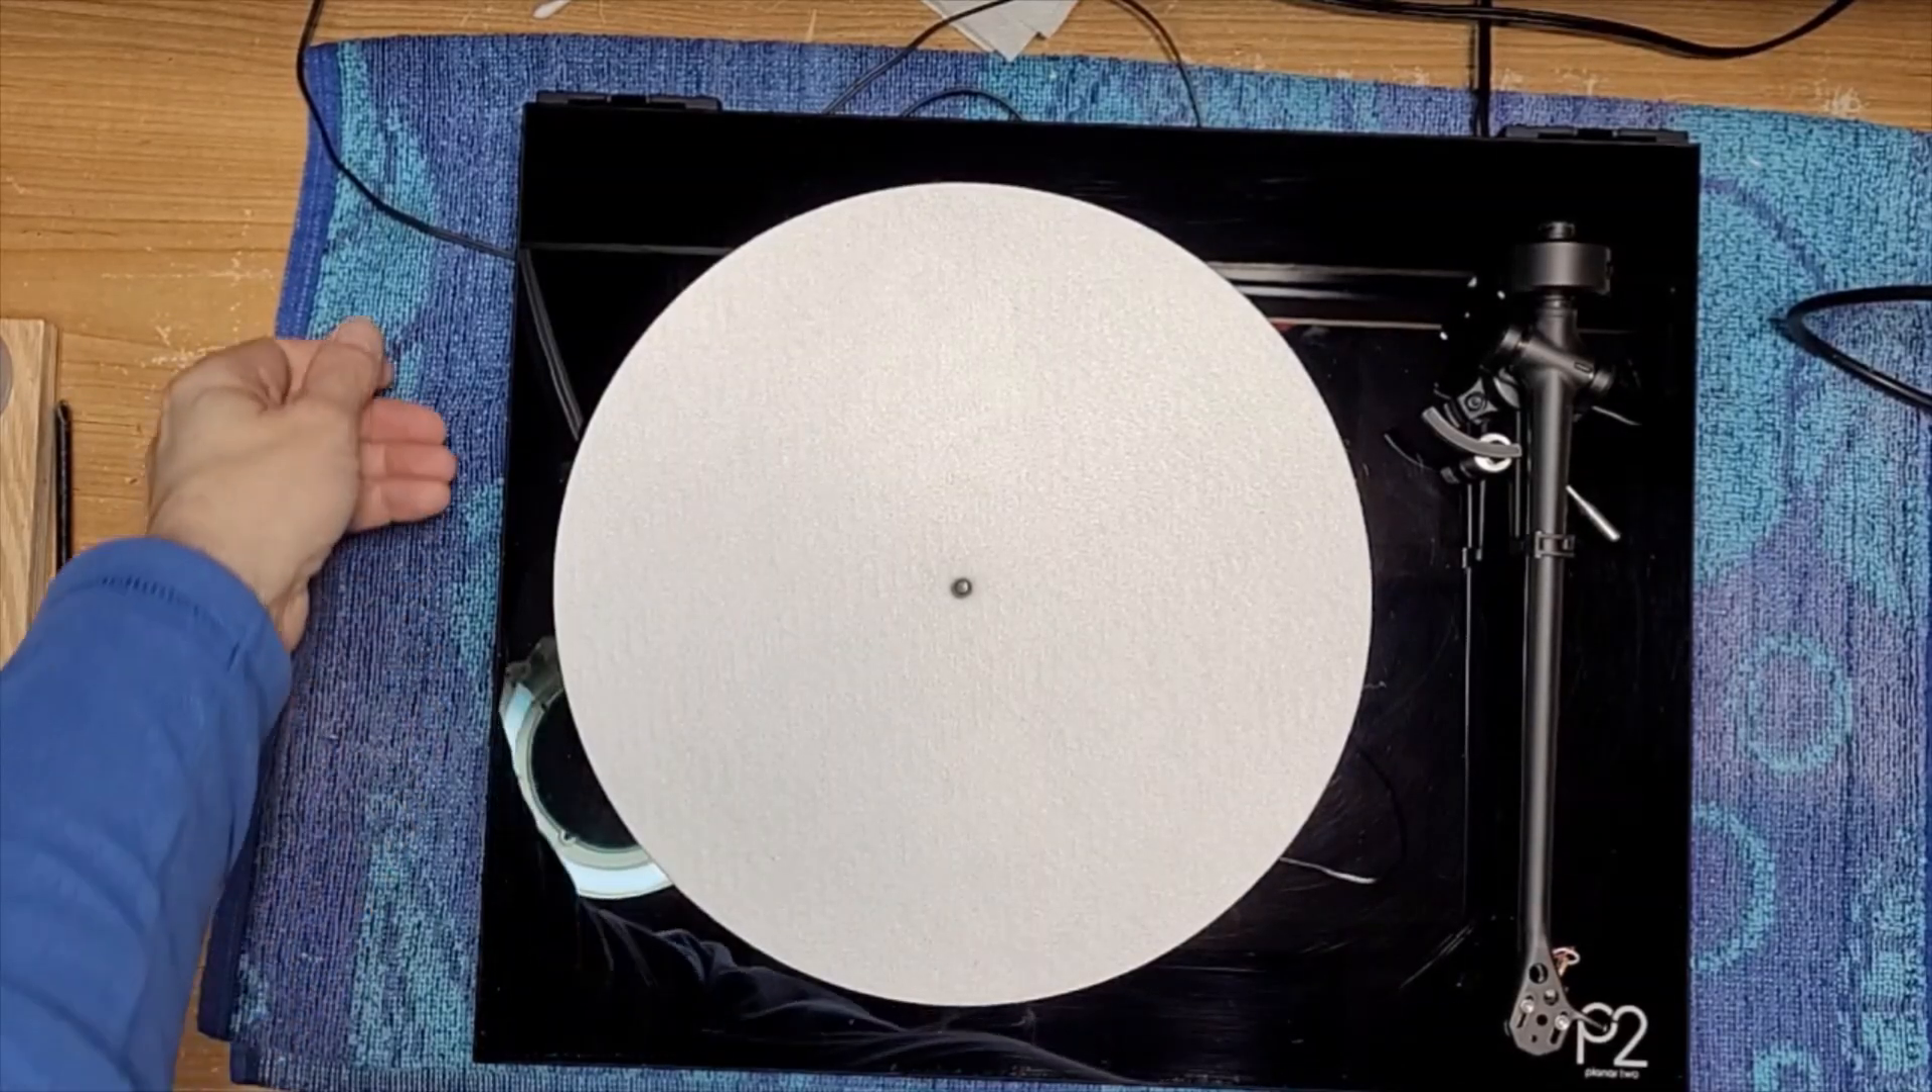So, we're all back together. It didn't come with a platter mat so I just threw on something that I had.